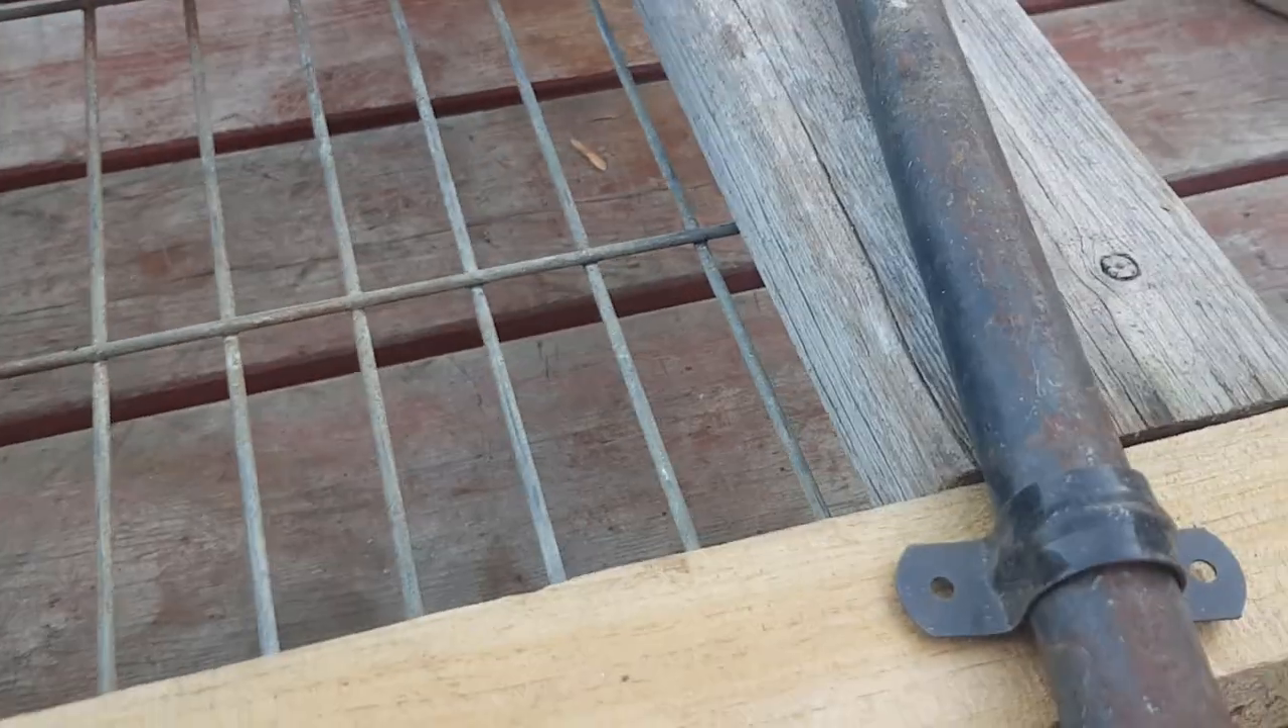I found some saddle clamps that fit over the pipe so there's one of those.